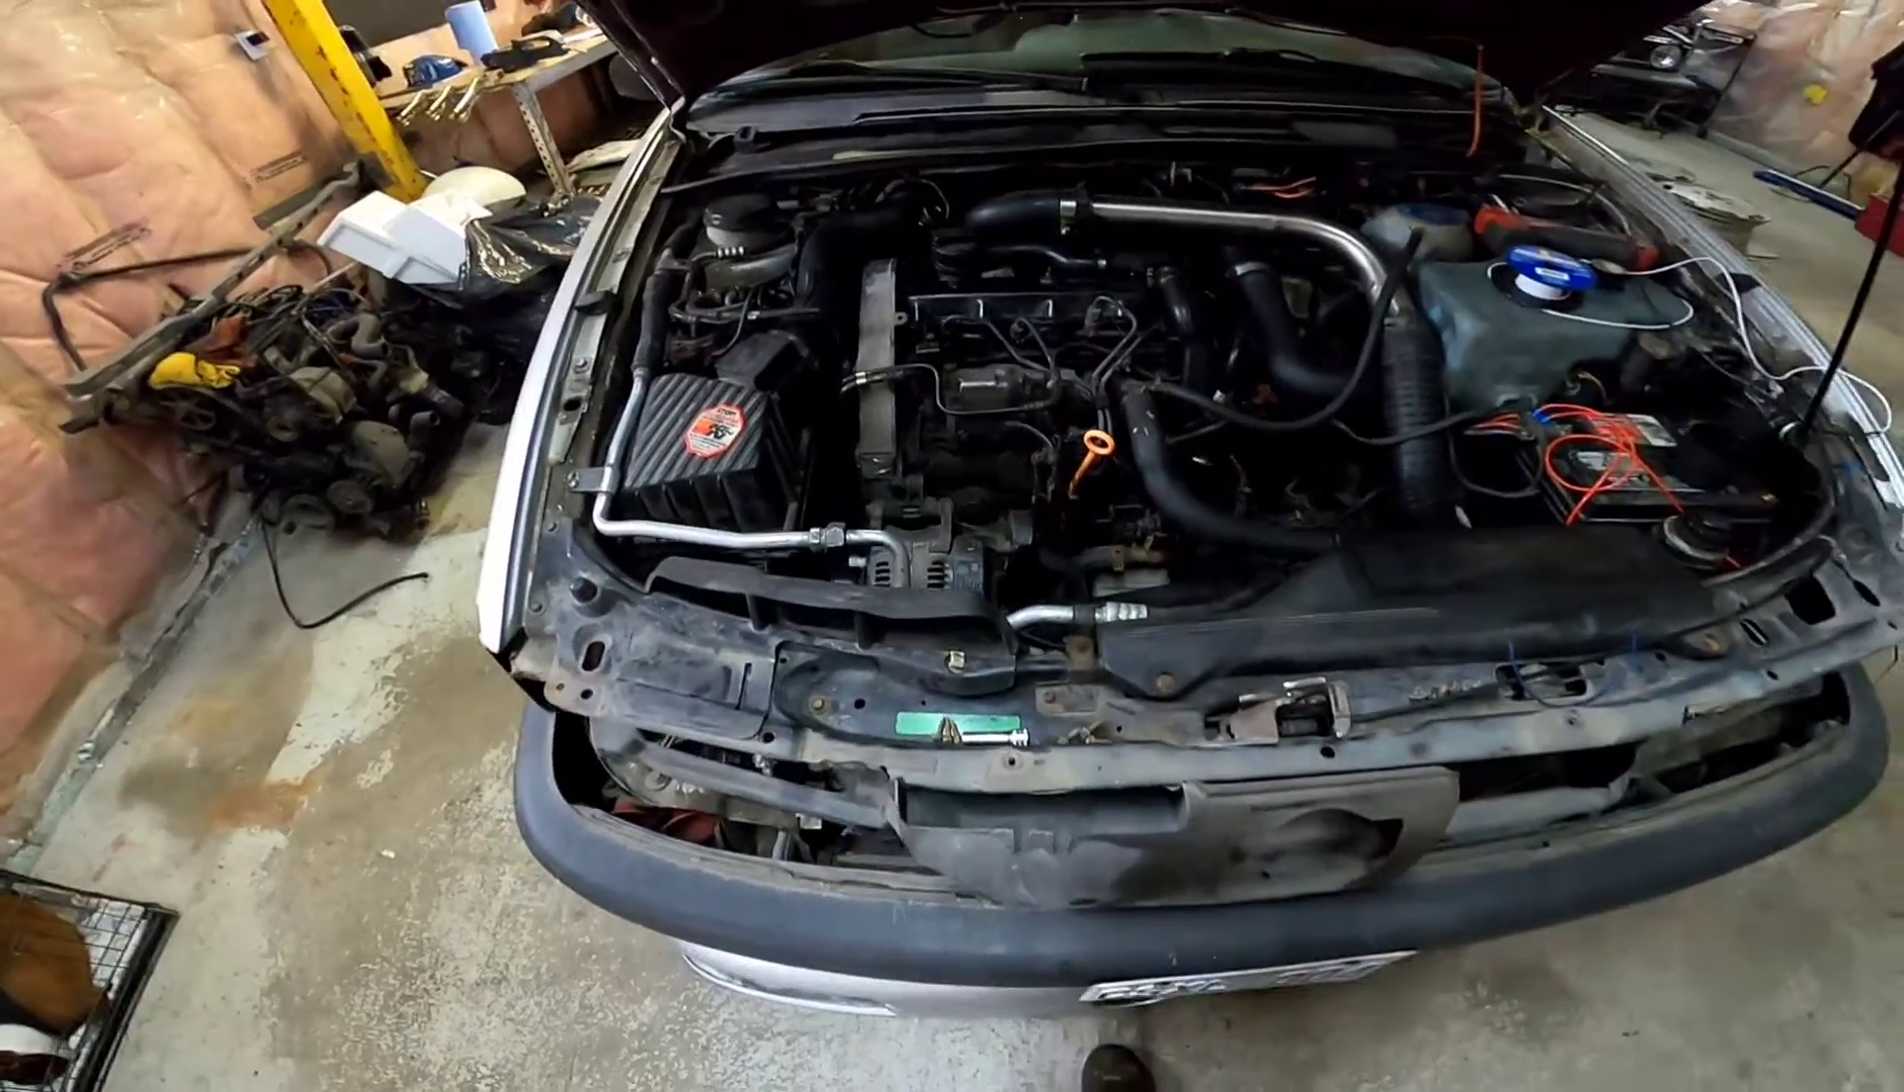As you can see the headlights are currently missing.